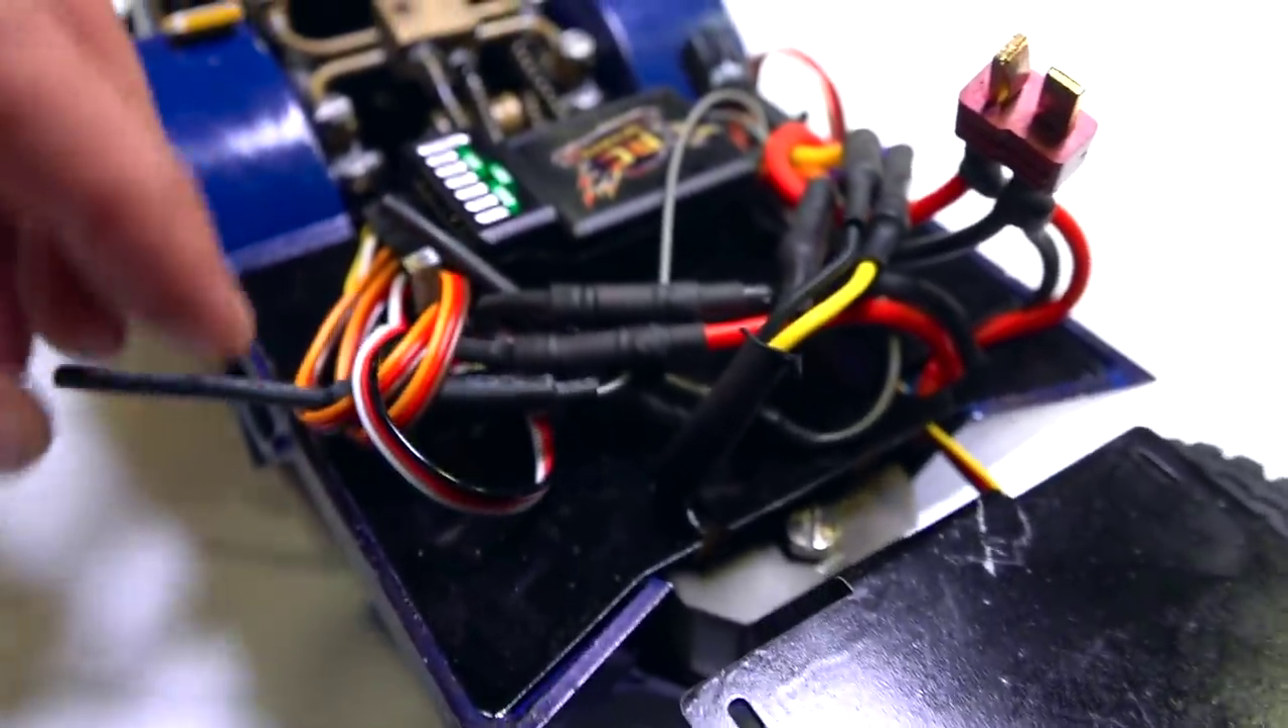I've also situated the electronics on the plate.